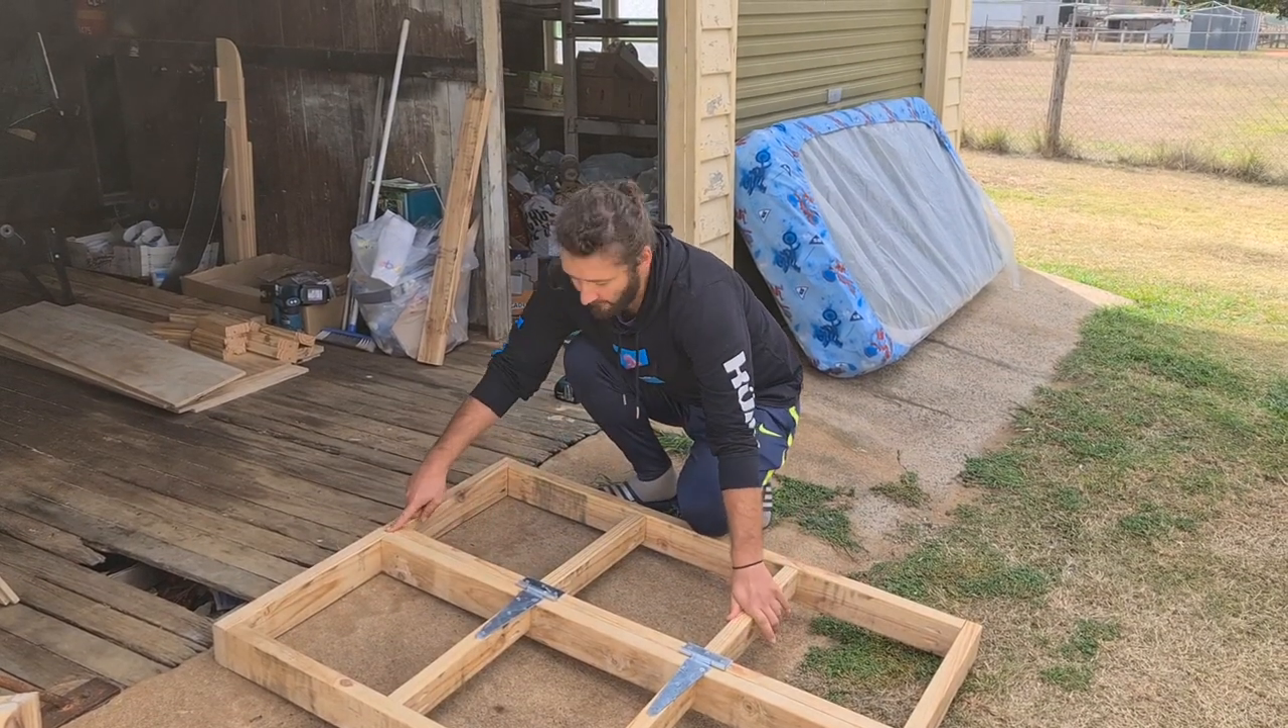We've just put the hinges in place, it didn't take very long at all.